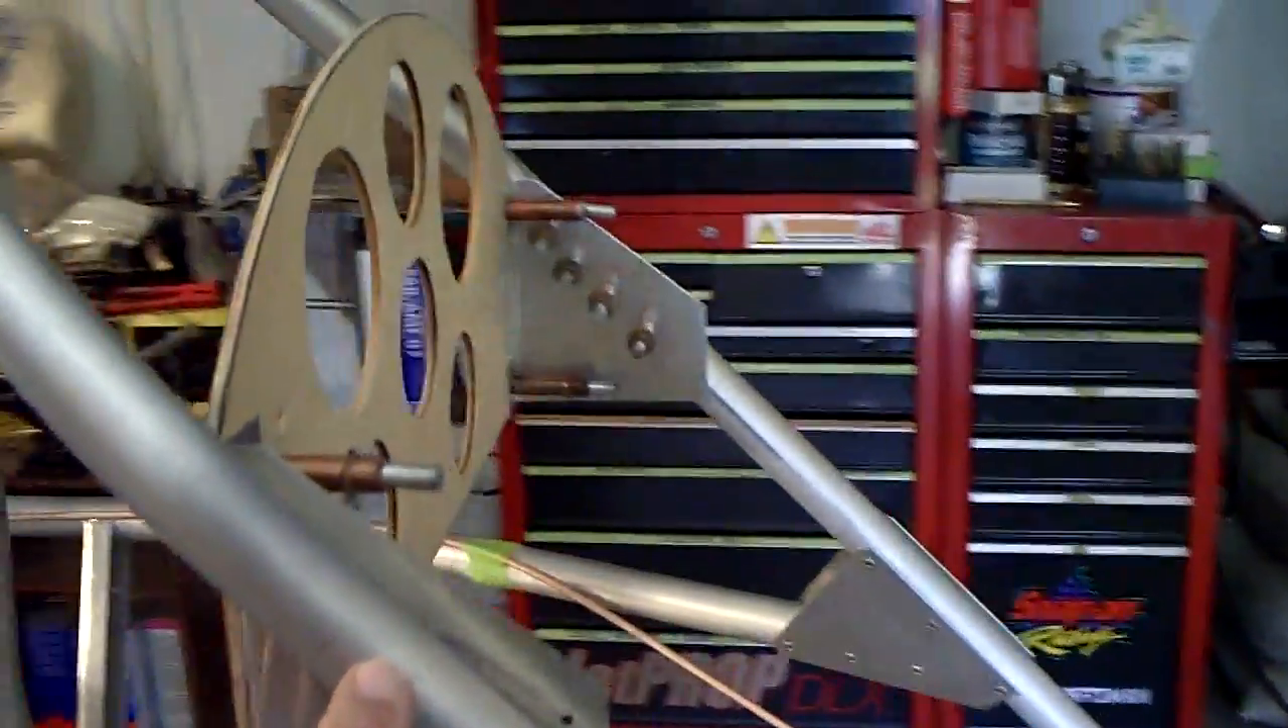As you can see, my brackets are mounted right to the side of the down tube of the aircraft.